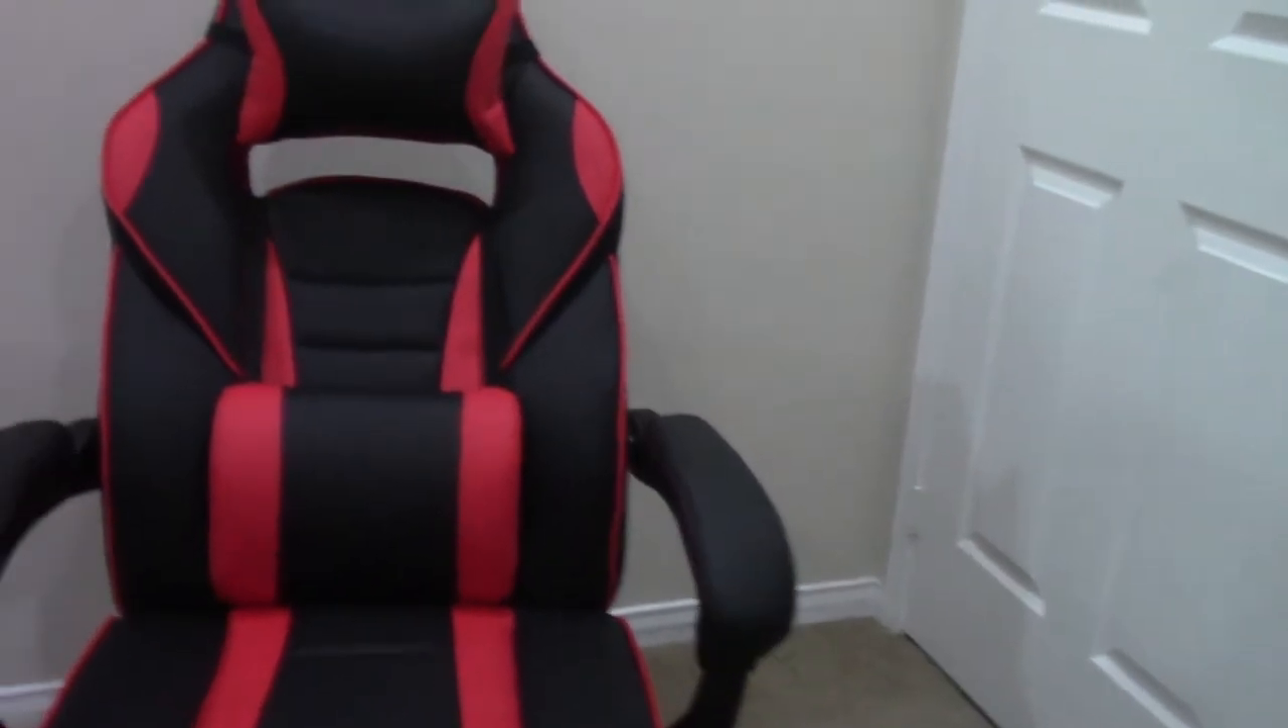So just finished up with the final touches. Got the armrest installed. The seat. The cushions.